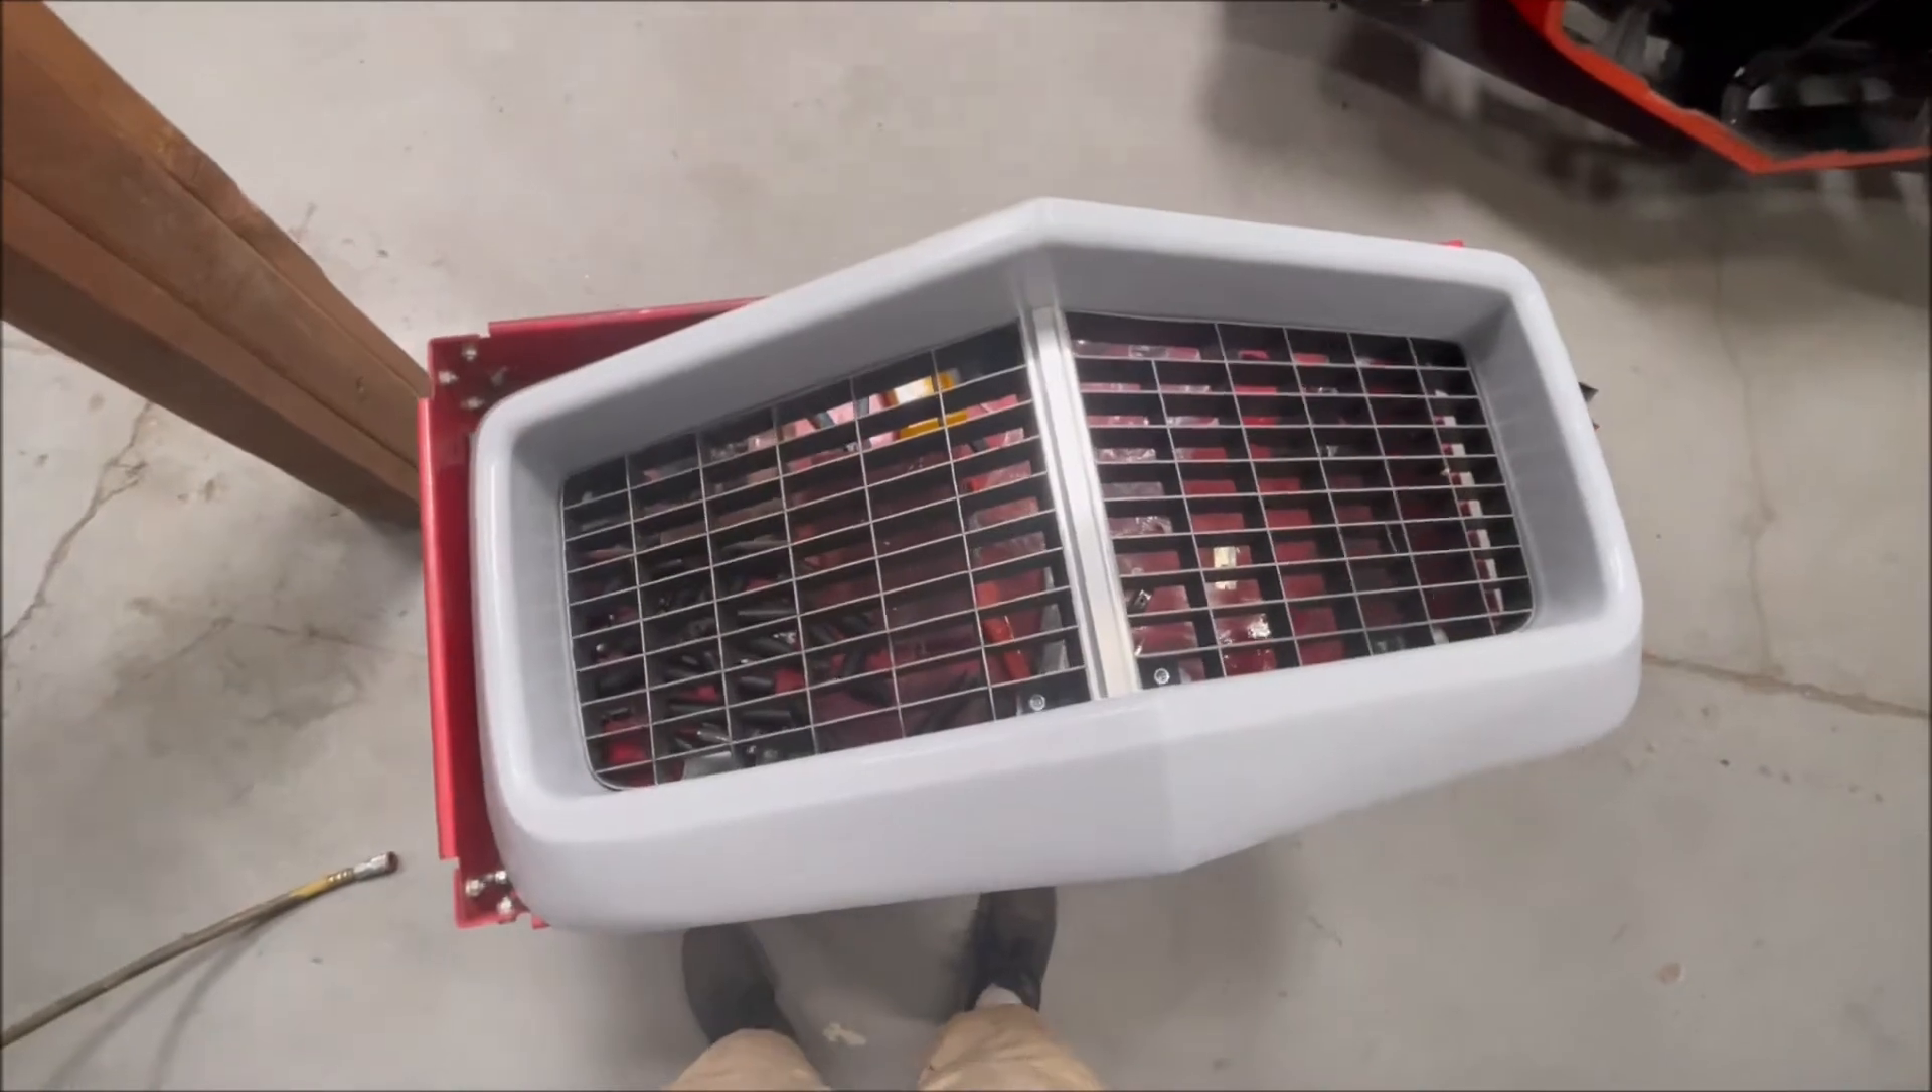We got the grills mounted in here and the center bar mounted in here and if you look the gap around everything is is super good.